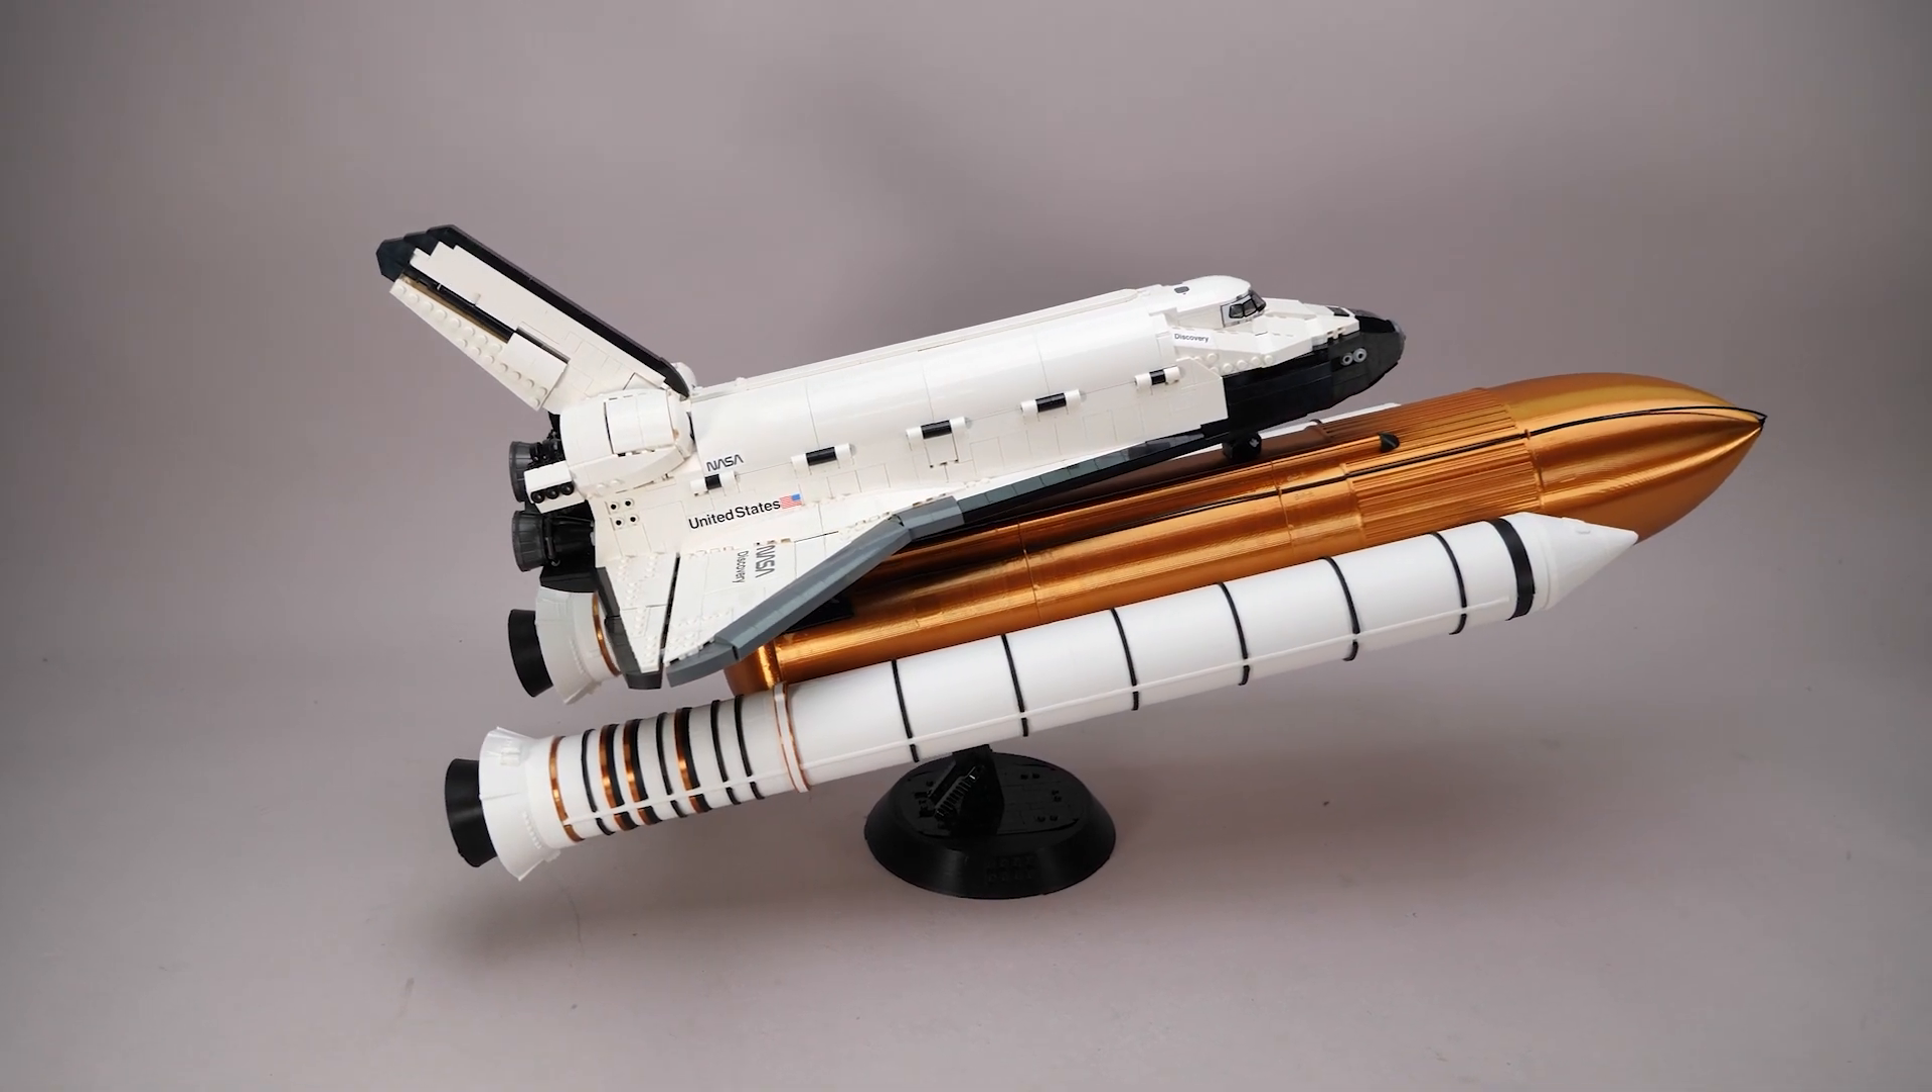It's certainly not the easiest task, but I managed to put the whole thing on the stand, and here is the end result.